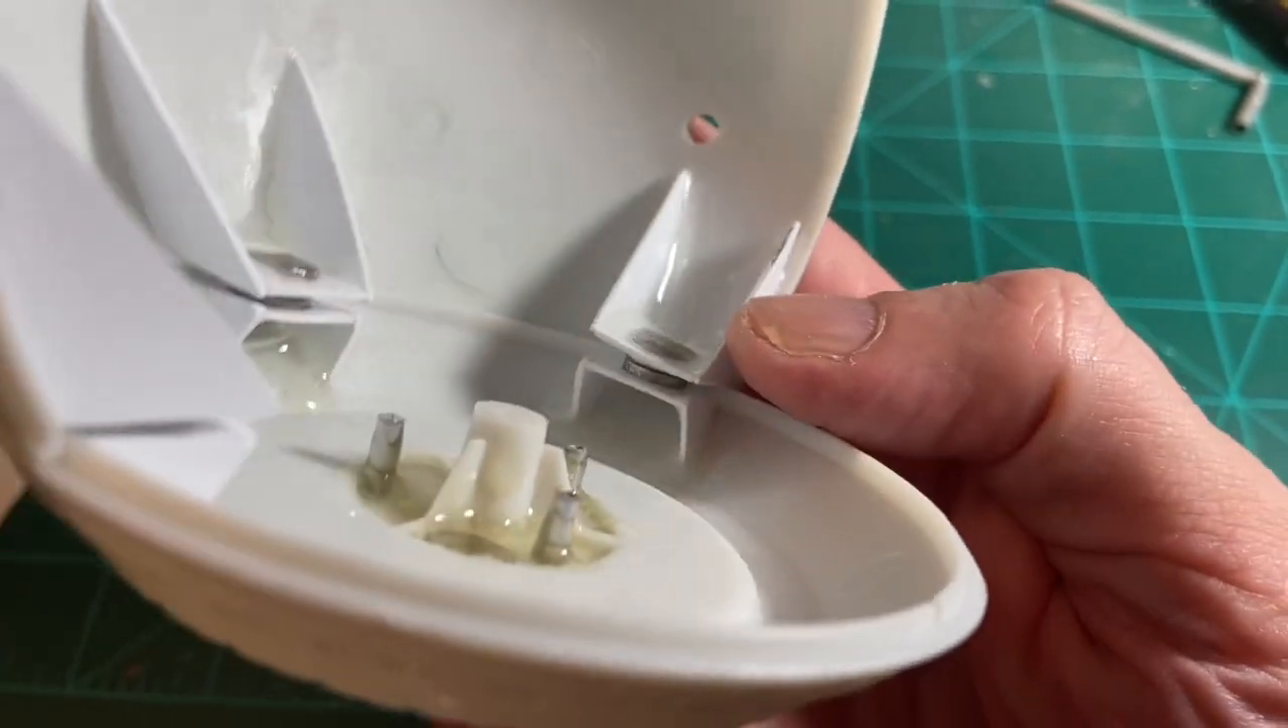And there are all the finished connectors on the inside and they've dried. And I put some five minute epoxy inside around the connector parts so they're nice and solid.